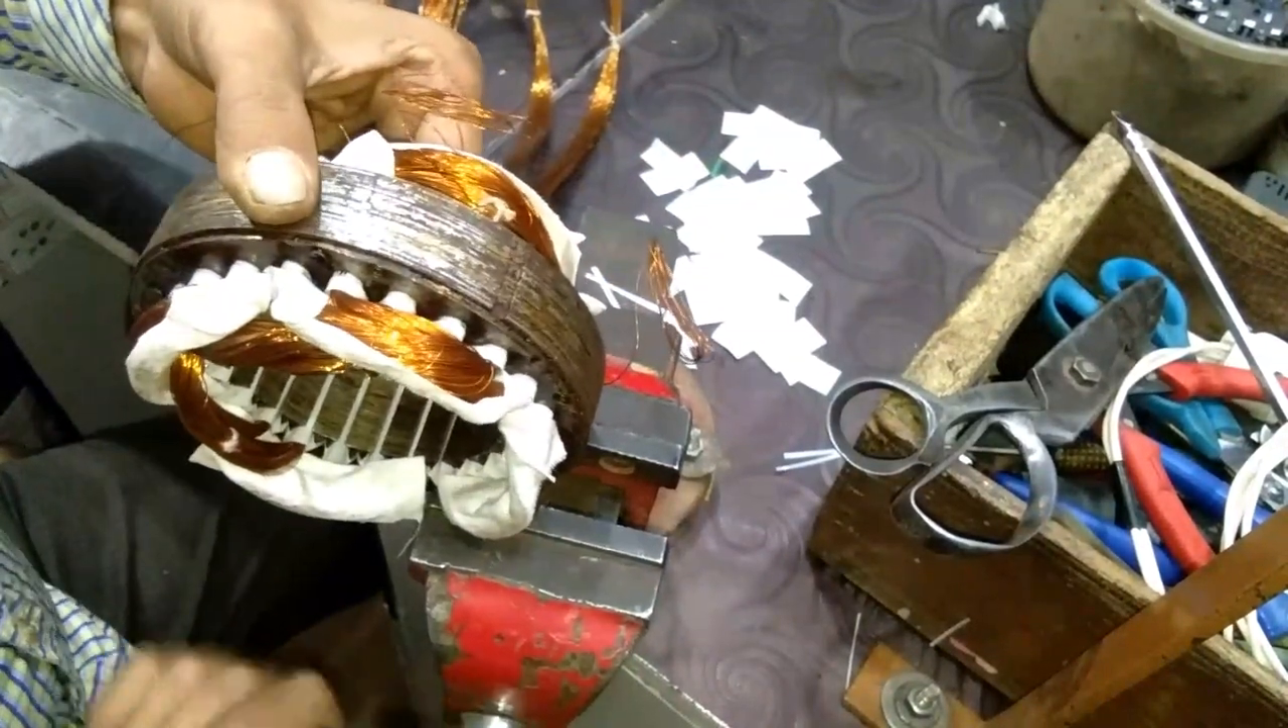यह दिखिए दोस्तों हमारी दो क्वाइल इस्टेटर में एड हो गई है।